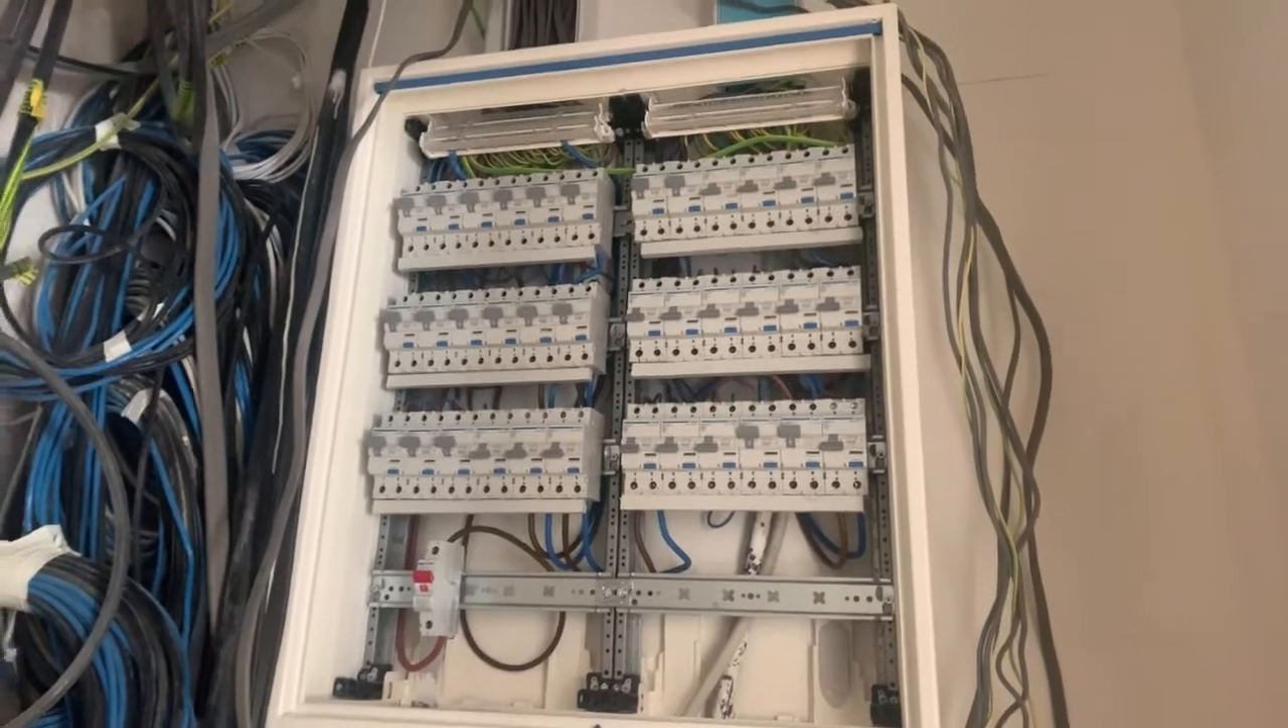Obviously this is a bare board right now we do have a cover plate to go on this and a door unit to go on it as well.